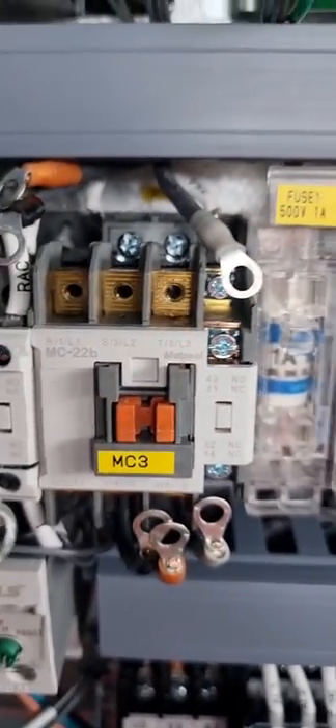As you can see we have disconnected all the contacts.